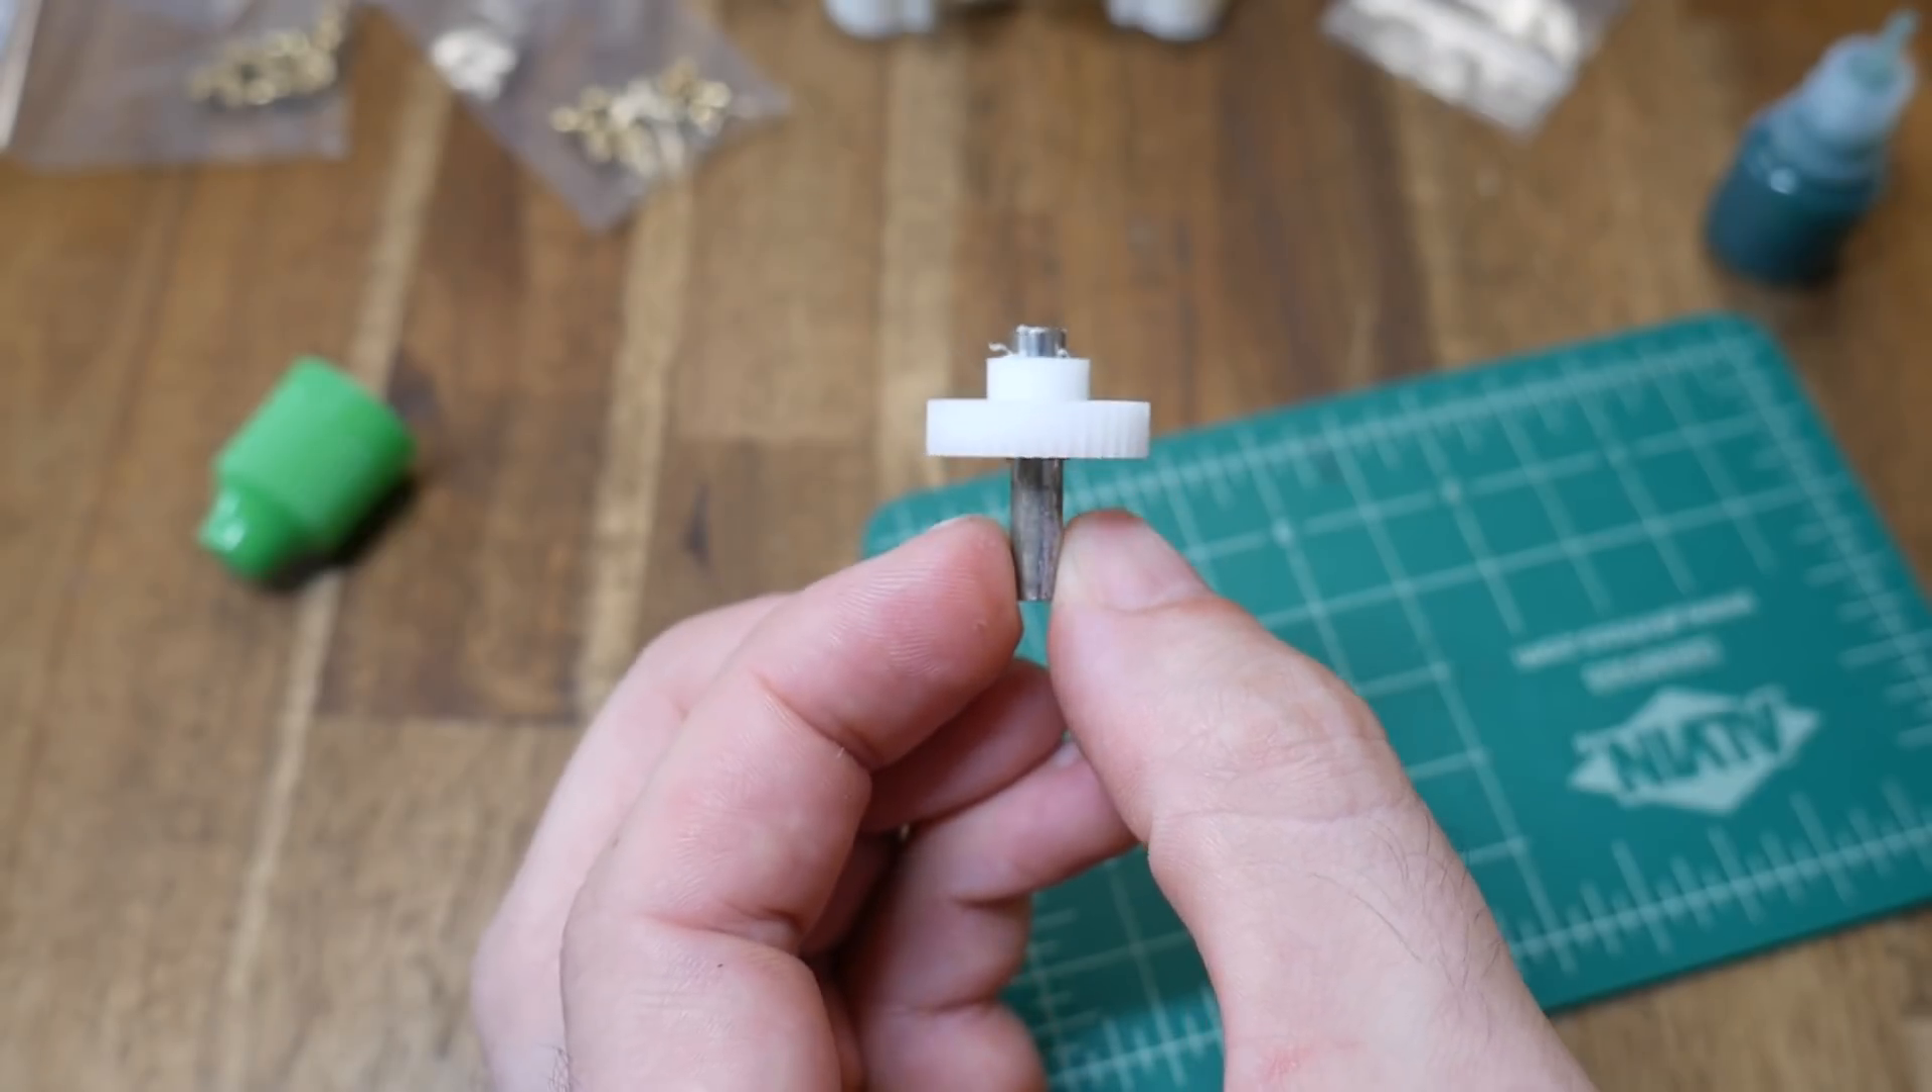After a series of additional love taps everything was in place and my first component was assembled.